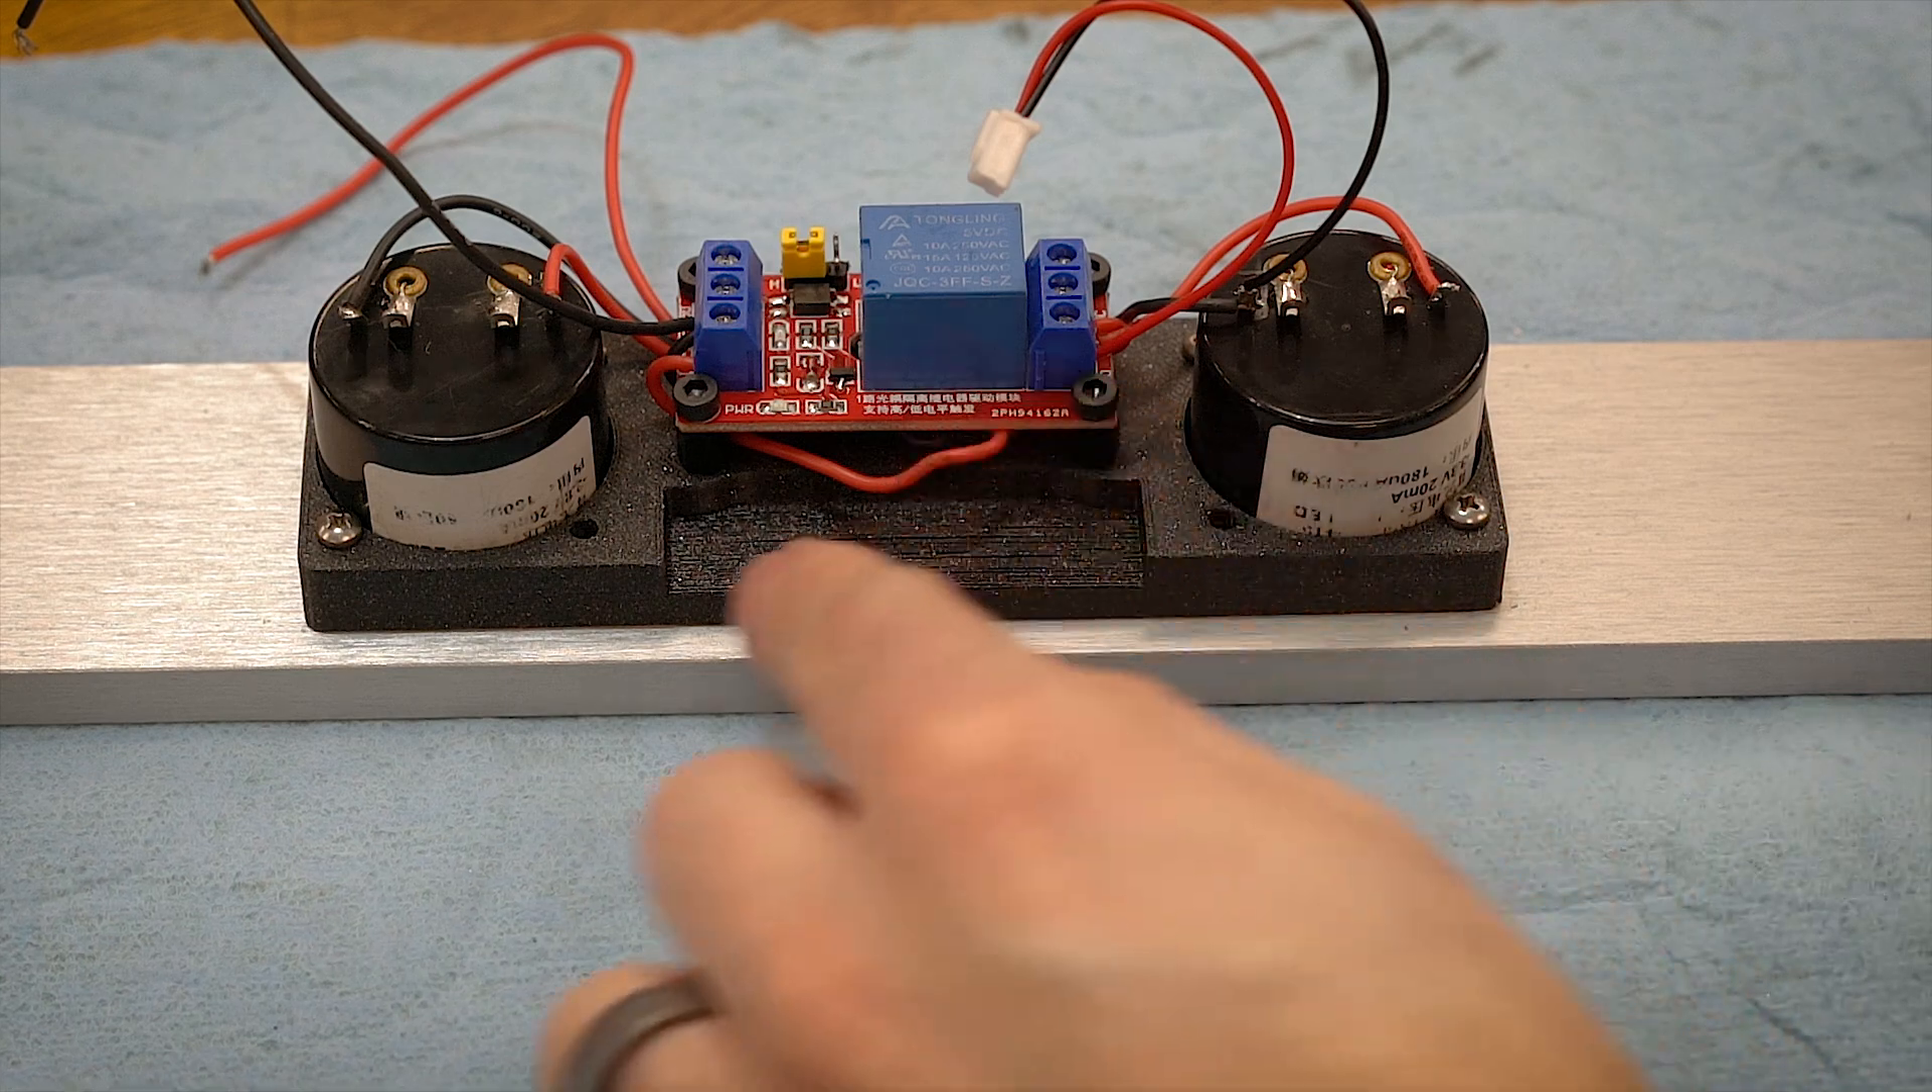So this is a fully populated board you can see the 3D printed piece there you've got the relay mounted on the back.